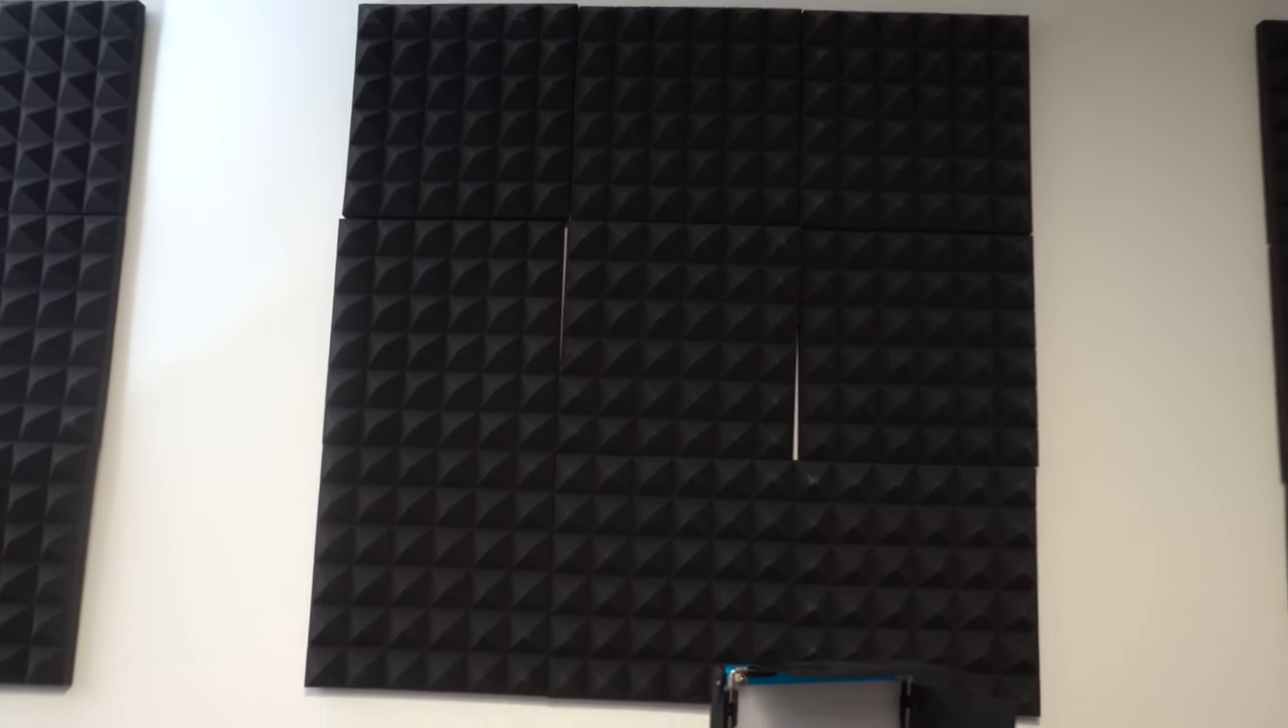I'm using some cardboard behind each of these square foot panels along with some command strips. And you can see that there's some gaps here, right? These gaps weren't here when I first mounted the panels to the wall. But over time, the command strips have maybe shifted or the glue's kind of weakened or something like that.